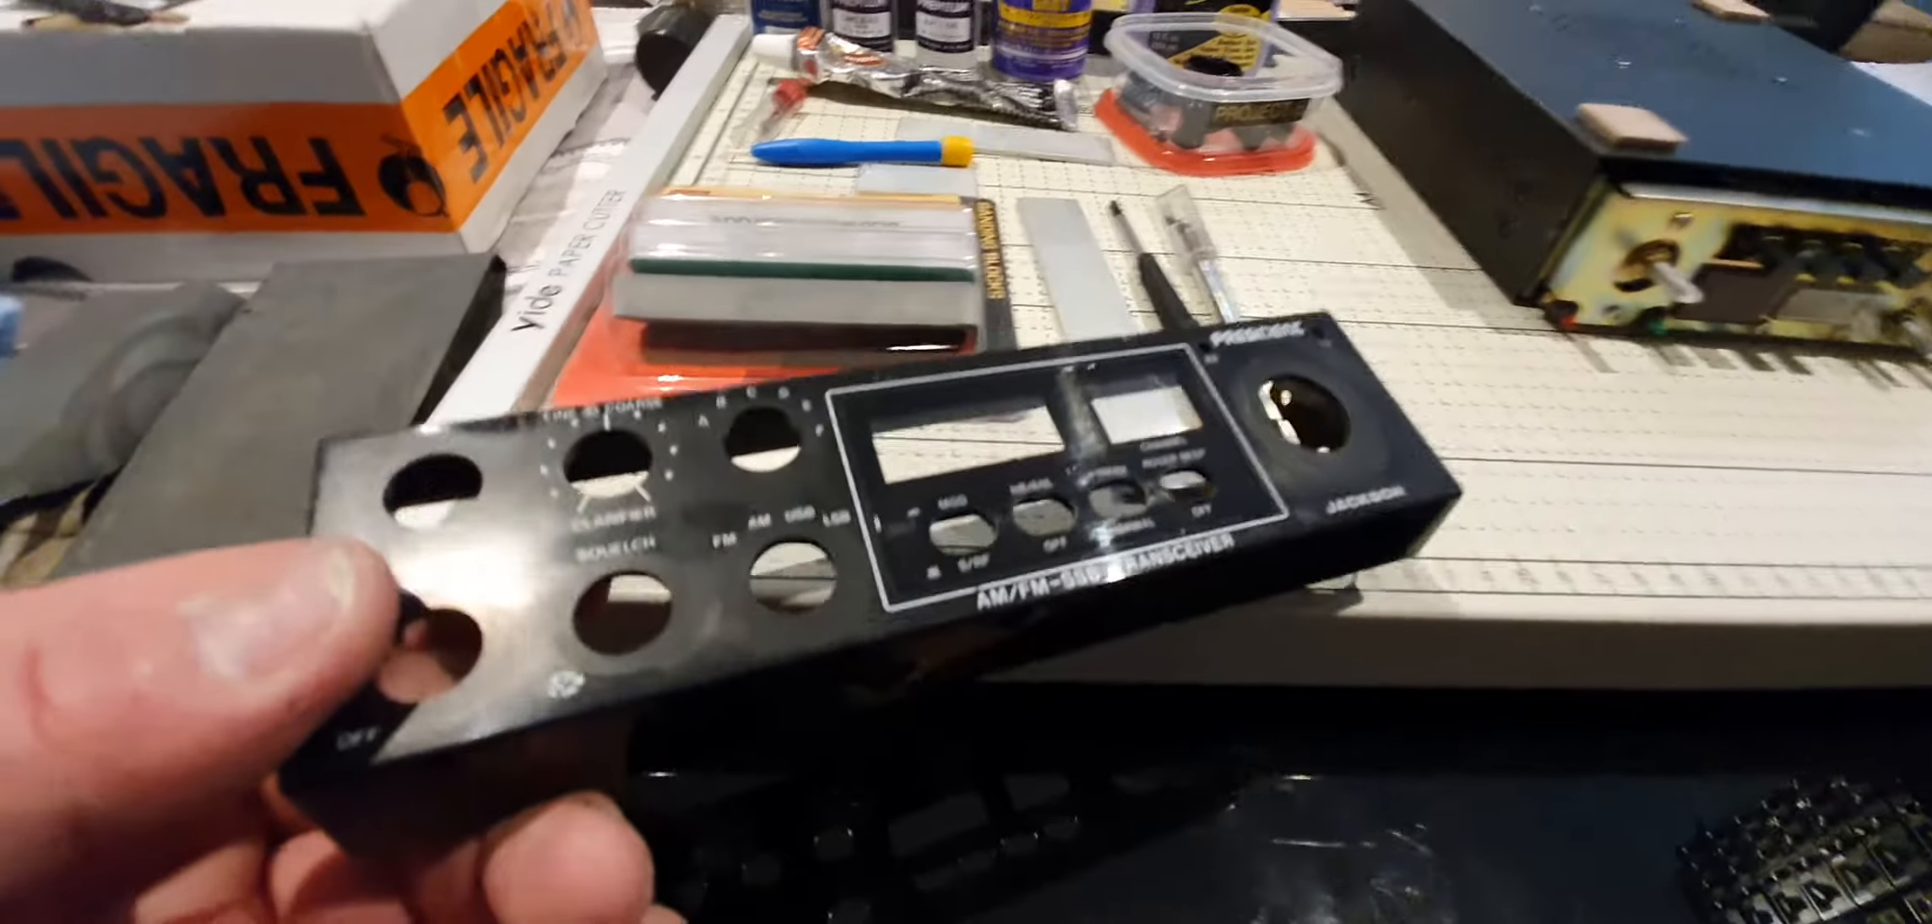All right so we have the face off.